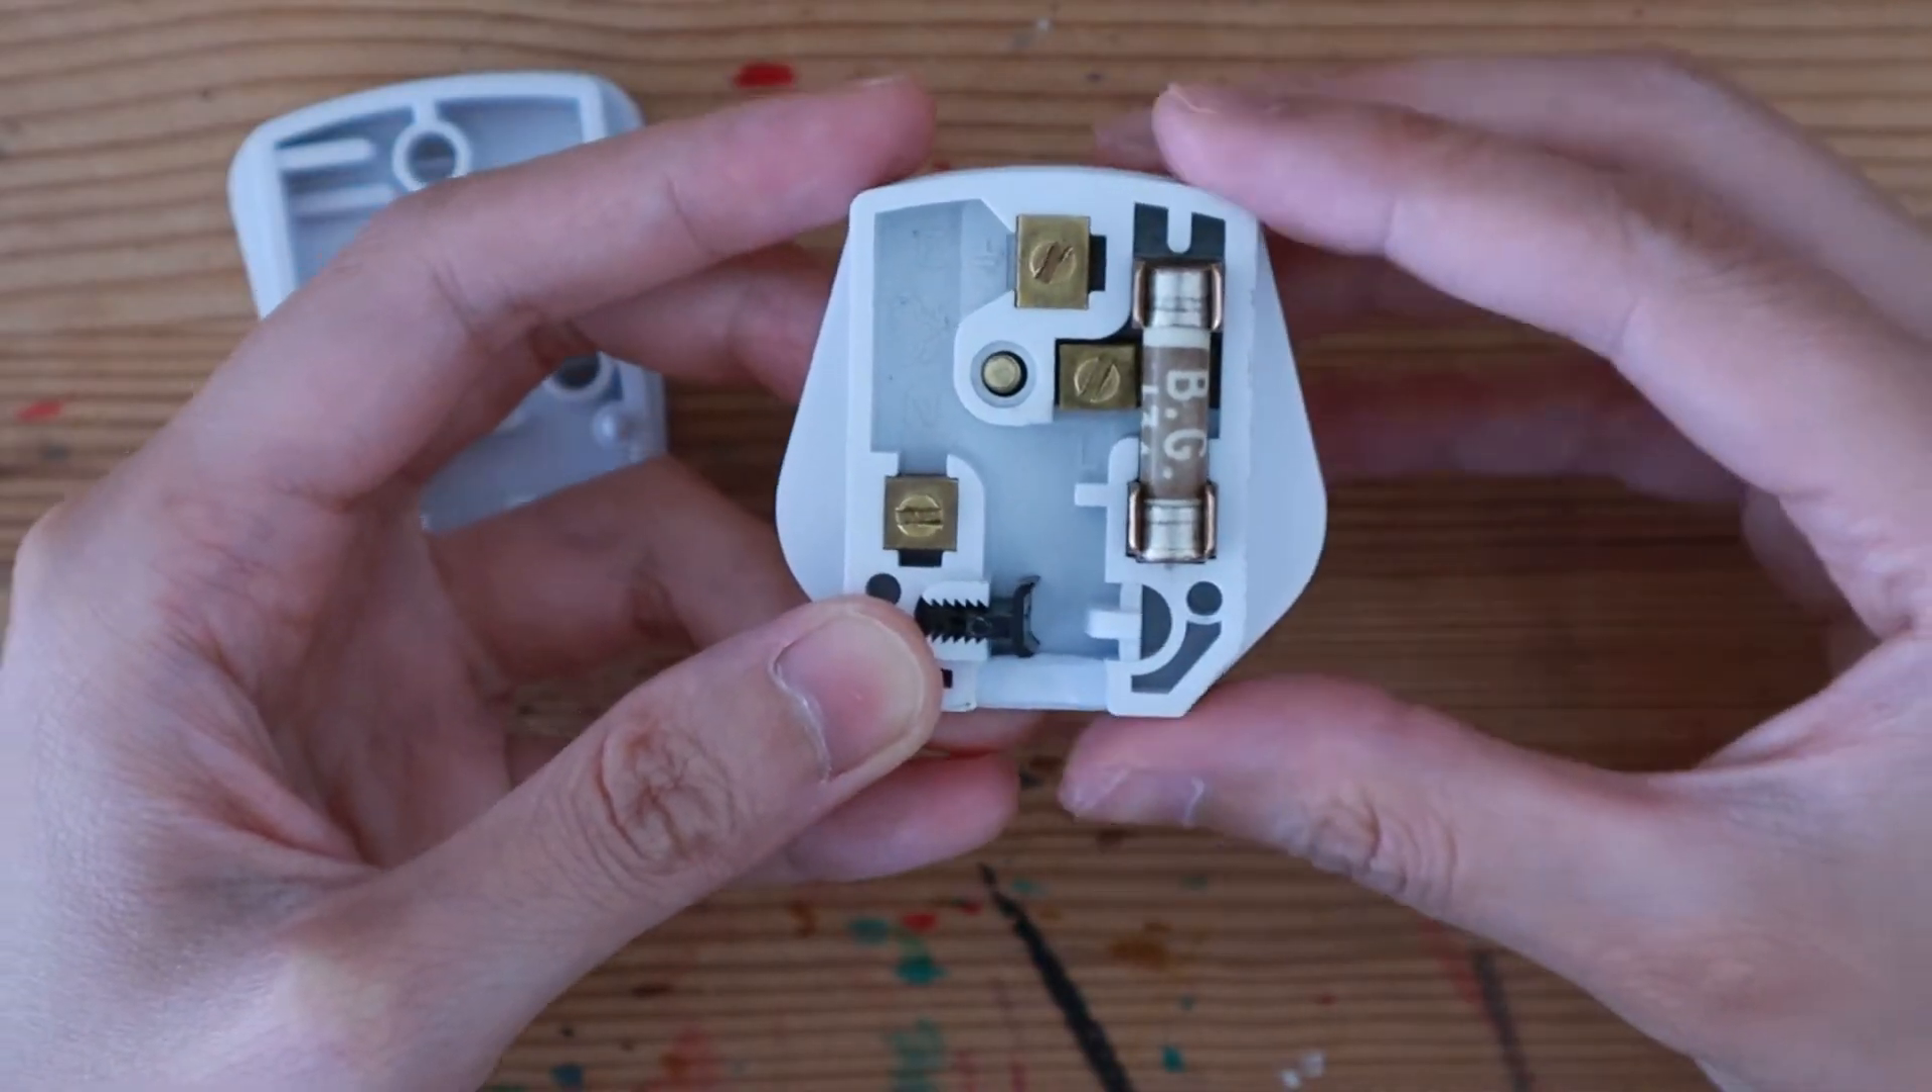Here we can see a 13 amp fuse already sitting in our plug.